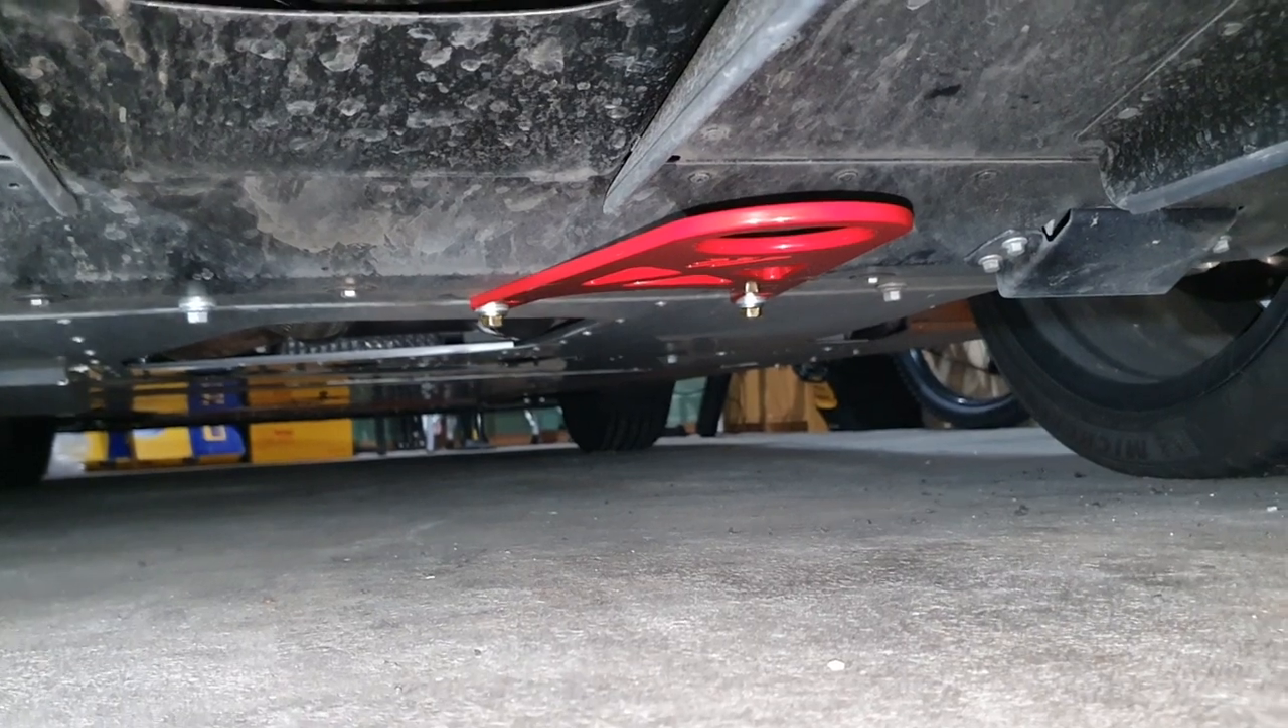There you have it the rear tow hook is installed it's pretty easy just two bolts there.